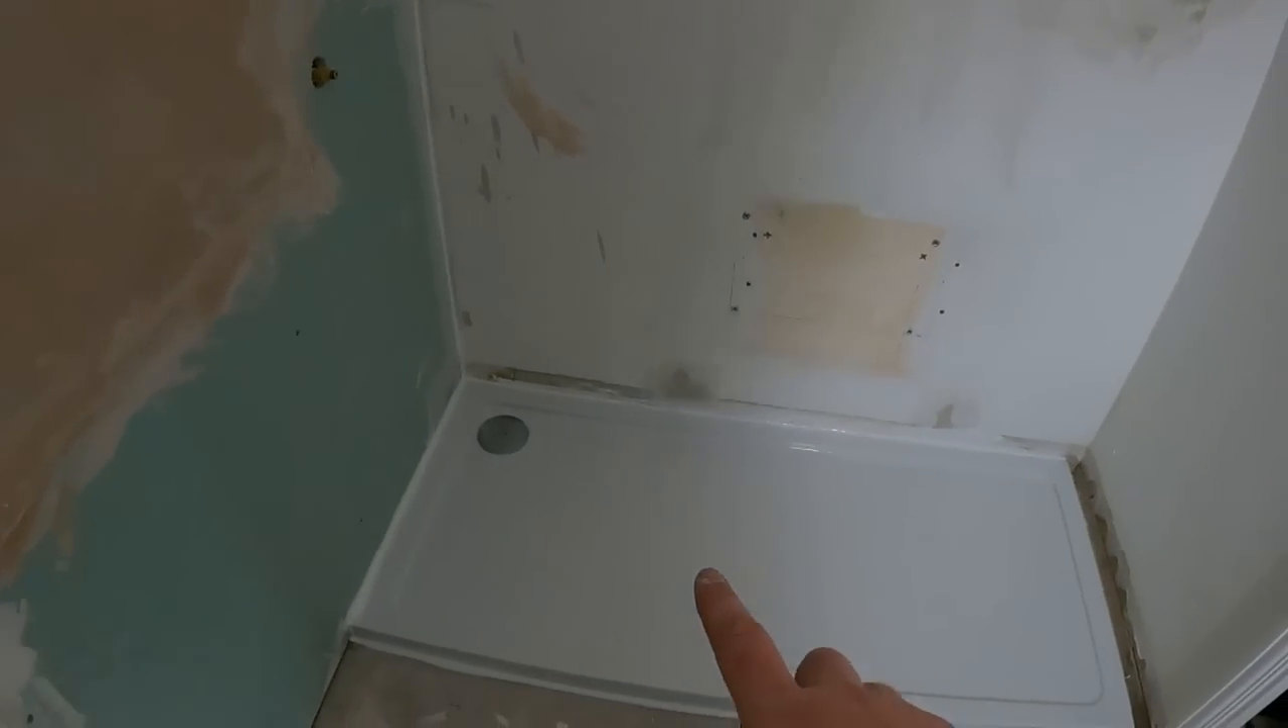I've also got the tray in now.